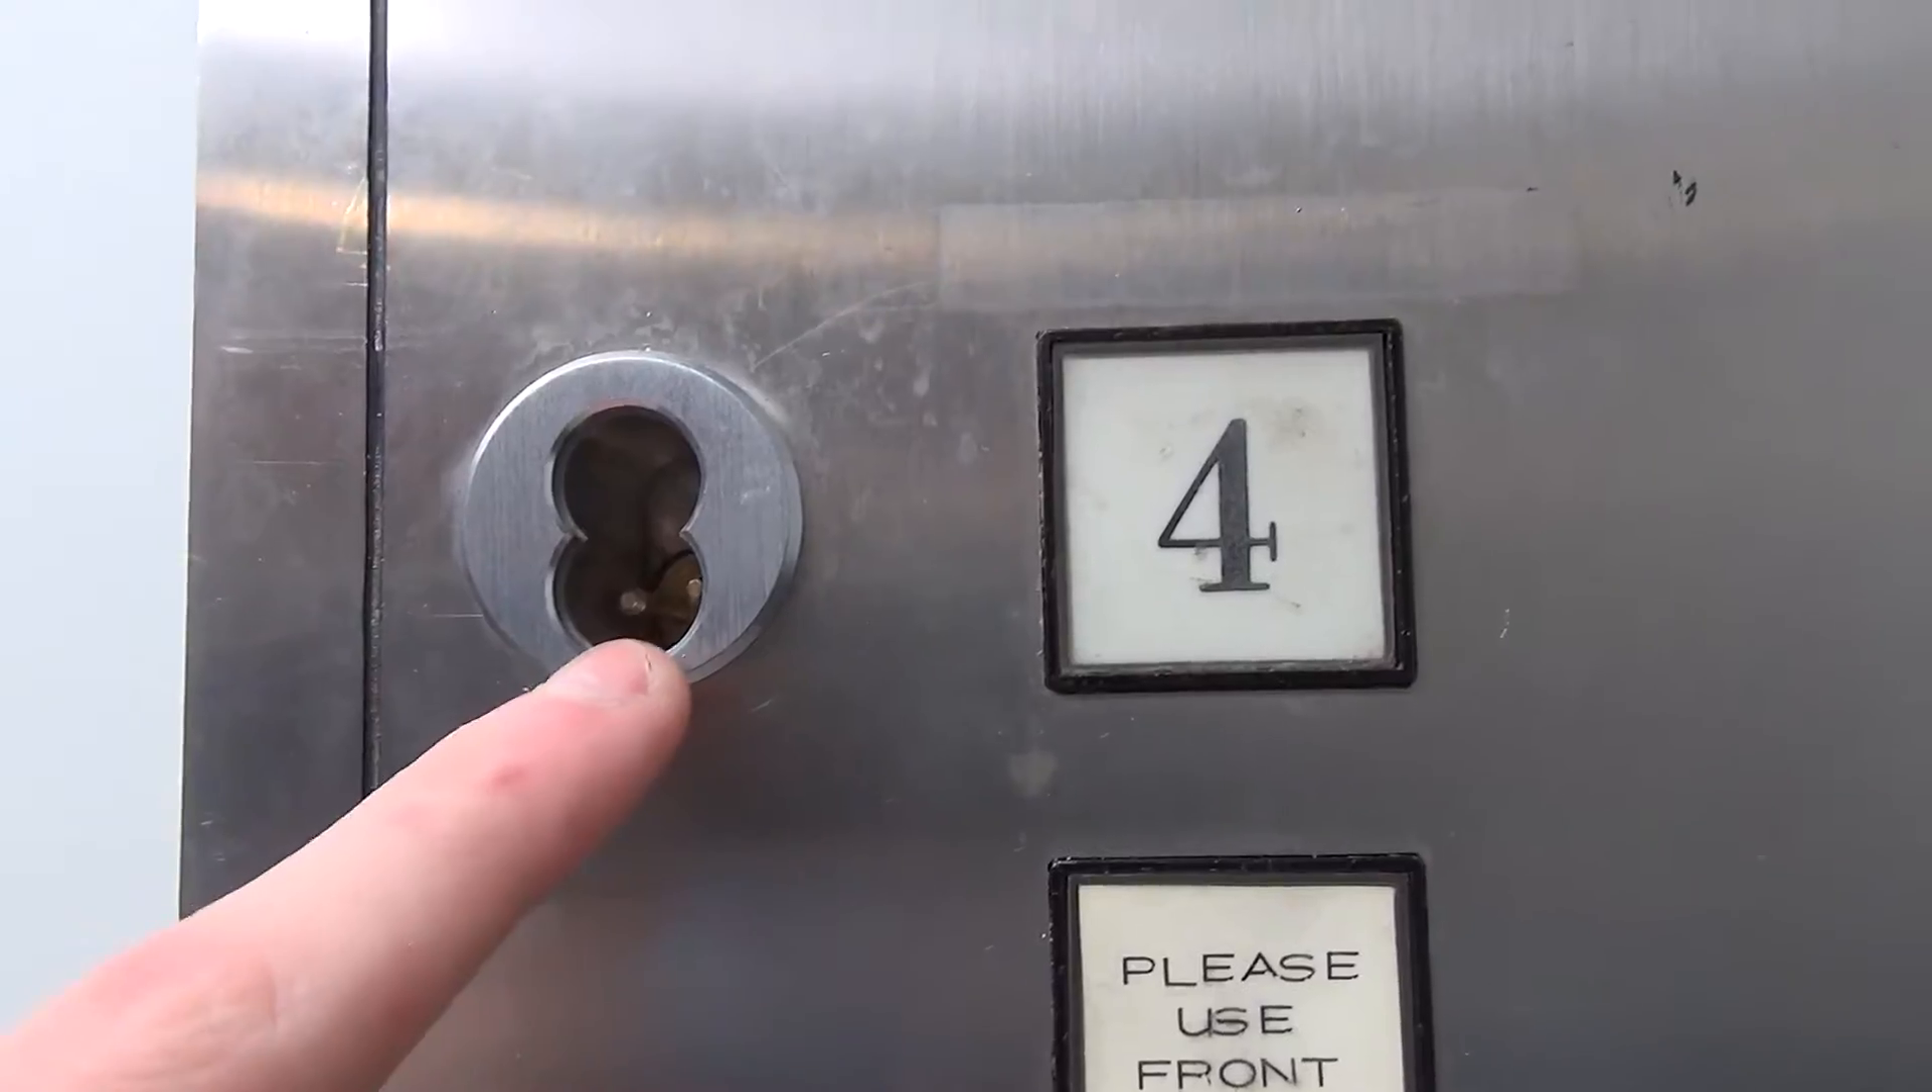Up here on the fourth floor you can see we have an empty best lock there's no core in there but we'll be fixing that shortly.